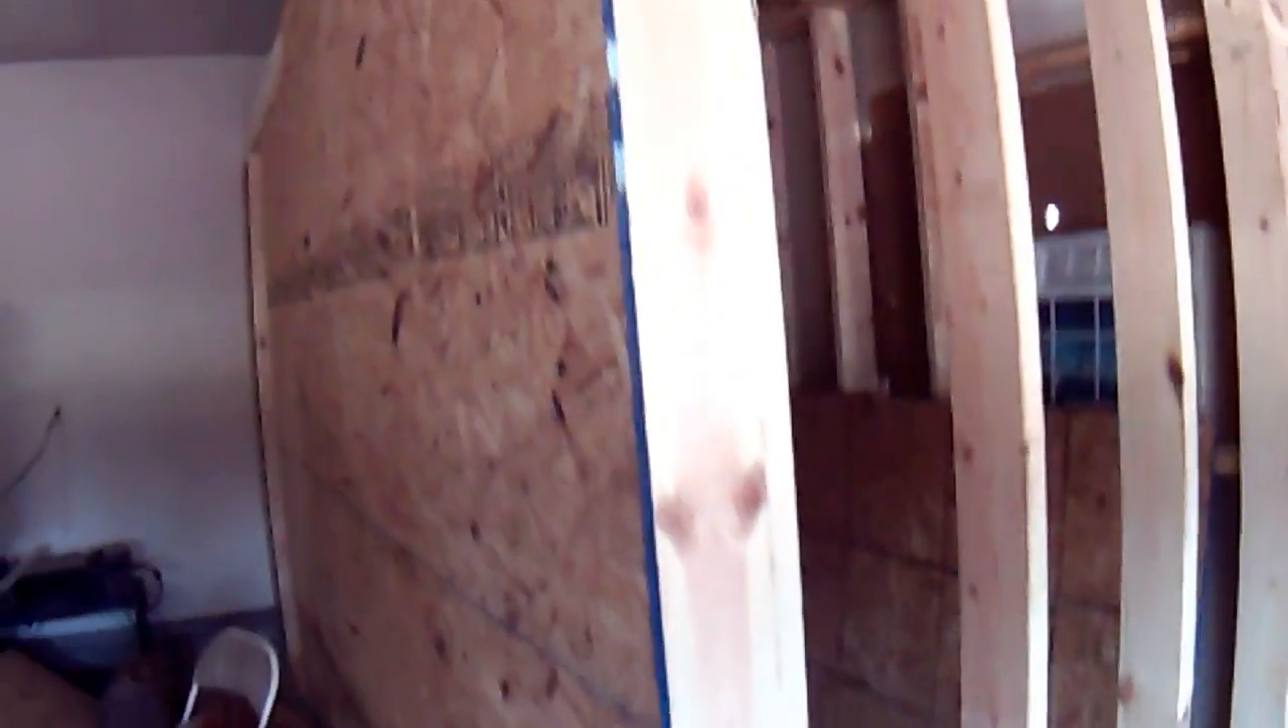I have some of the plywood sheets up. Don't want to put them all because you still got to leave a space open to slide in the boards for the floor.